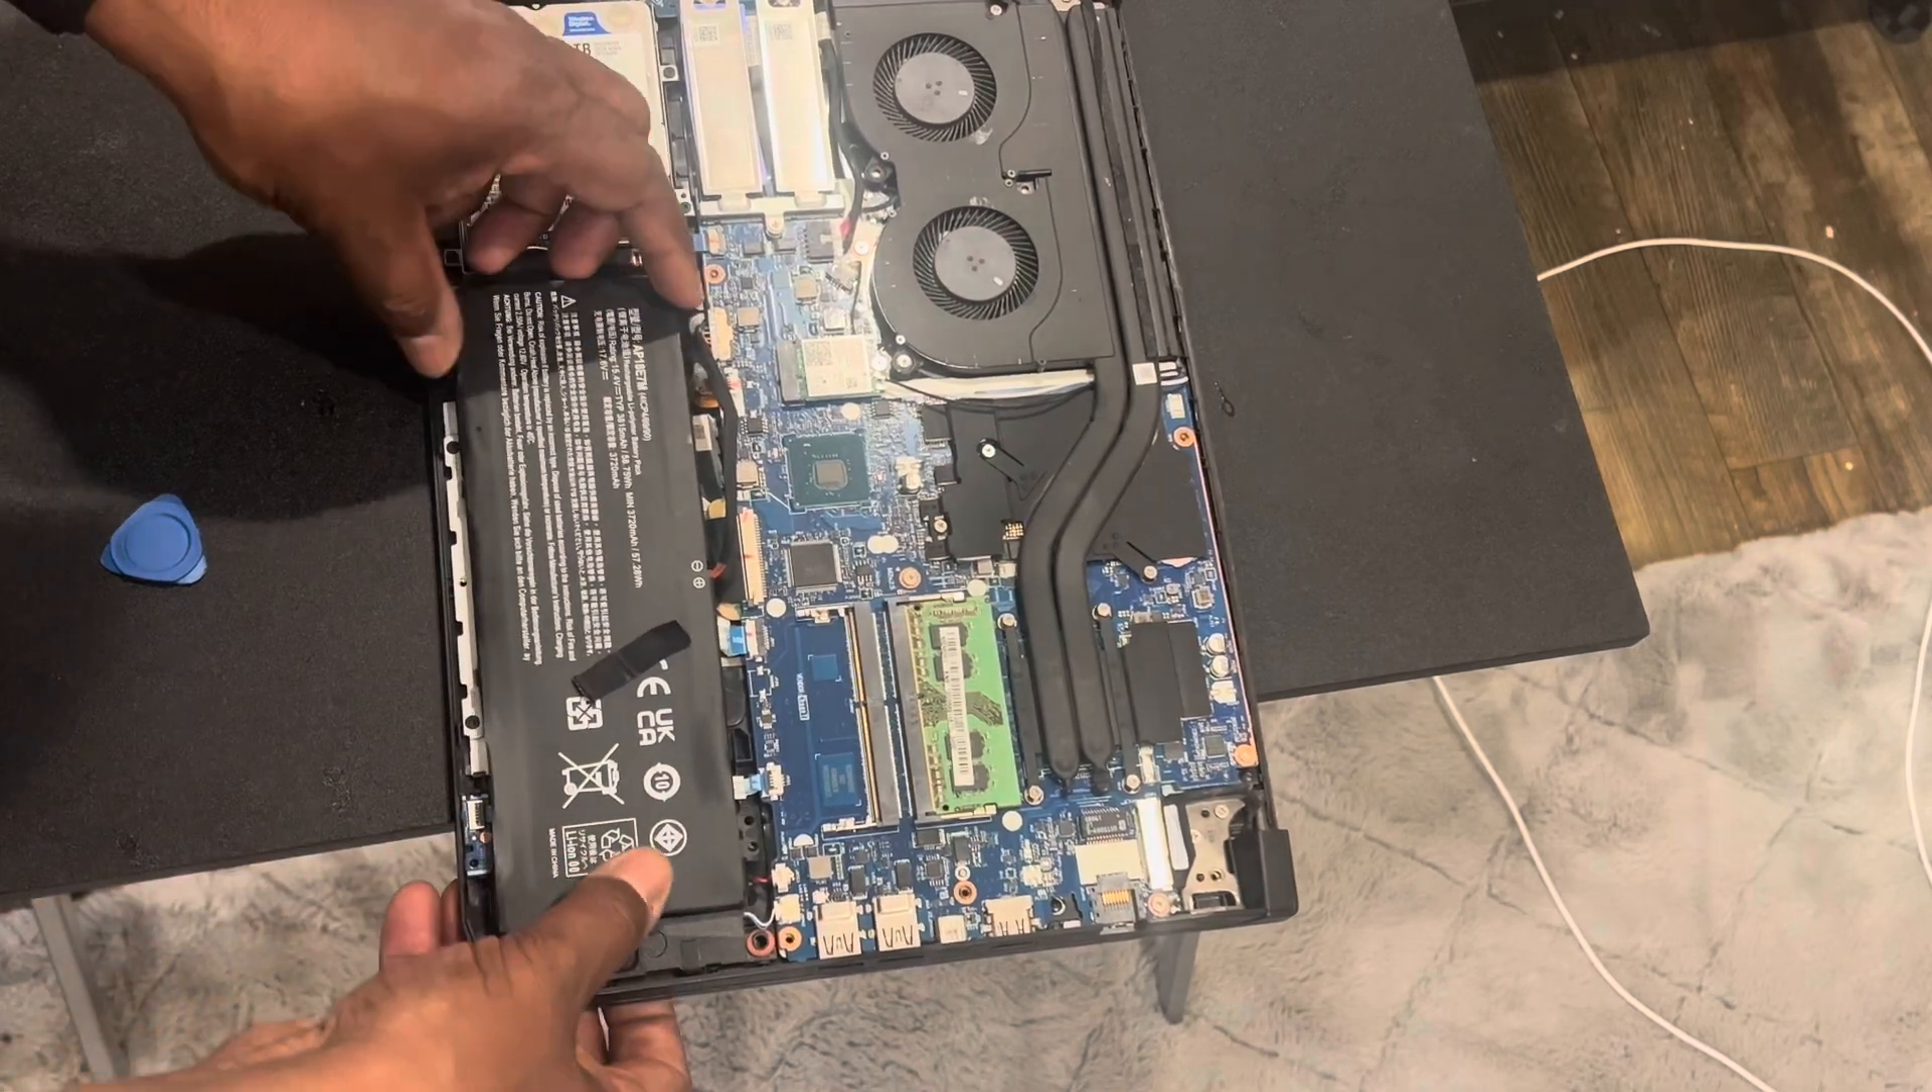And you got your battery in place right there.